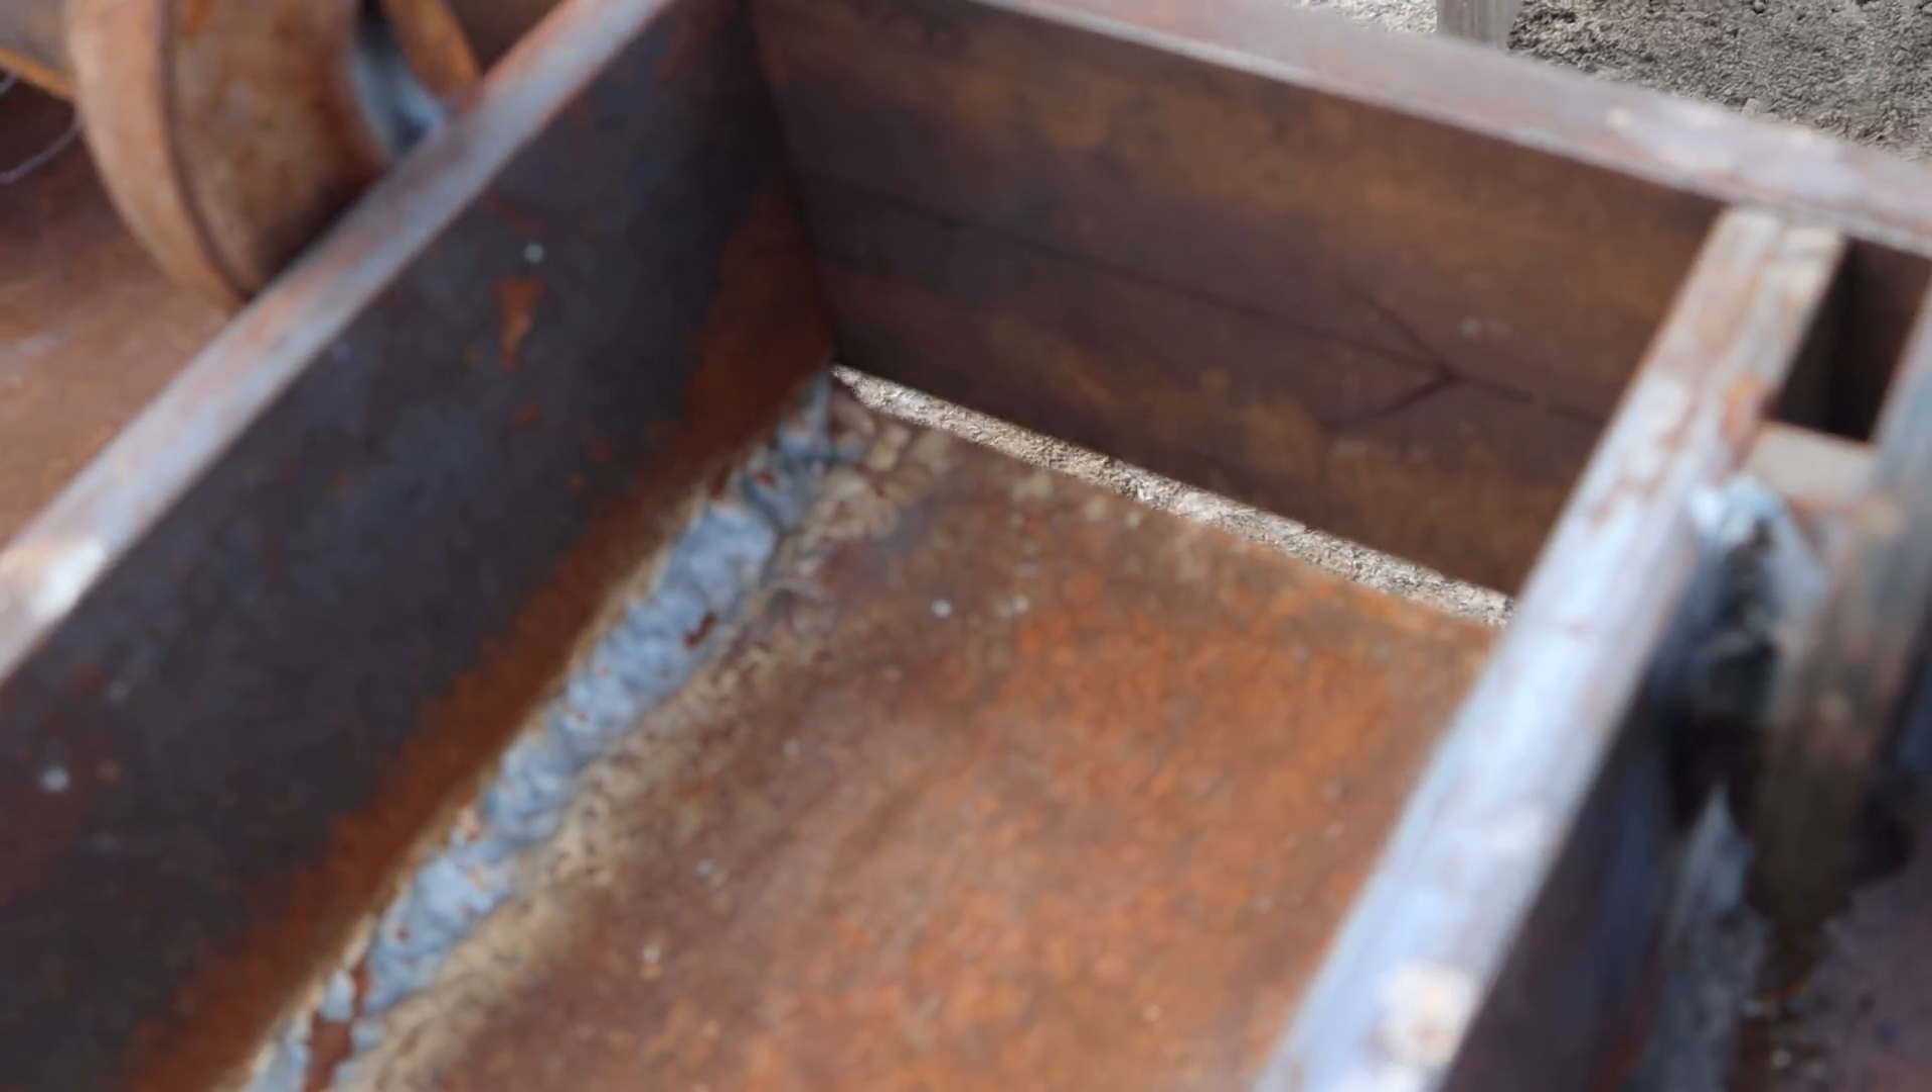You can see there's a gap across the bottom, that's fillable by weld, that's not really an issue.